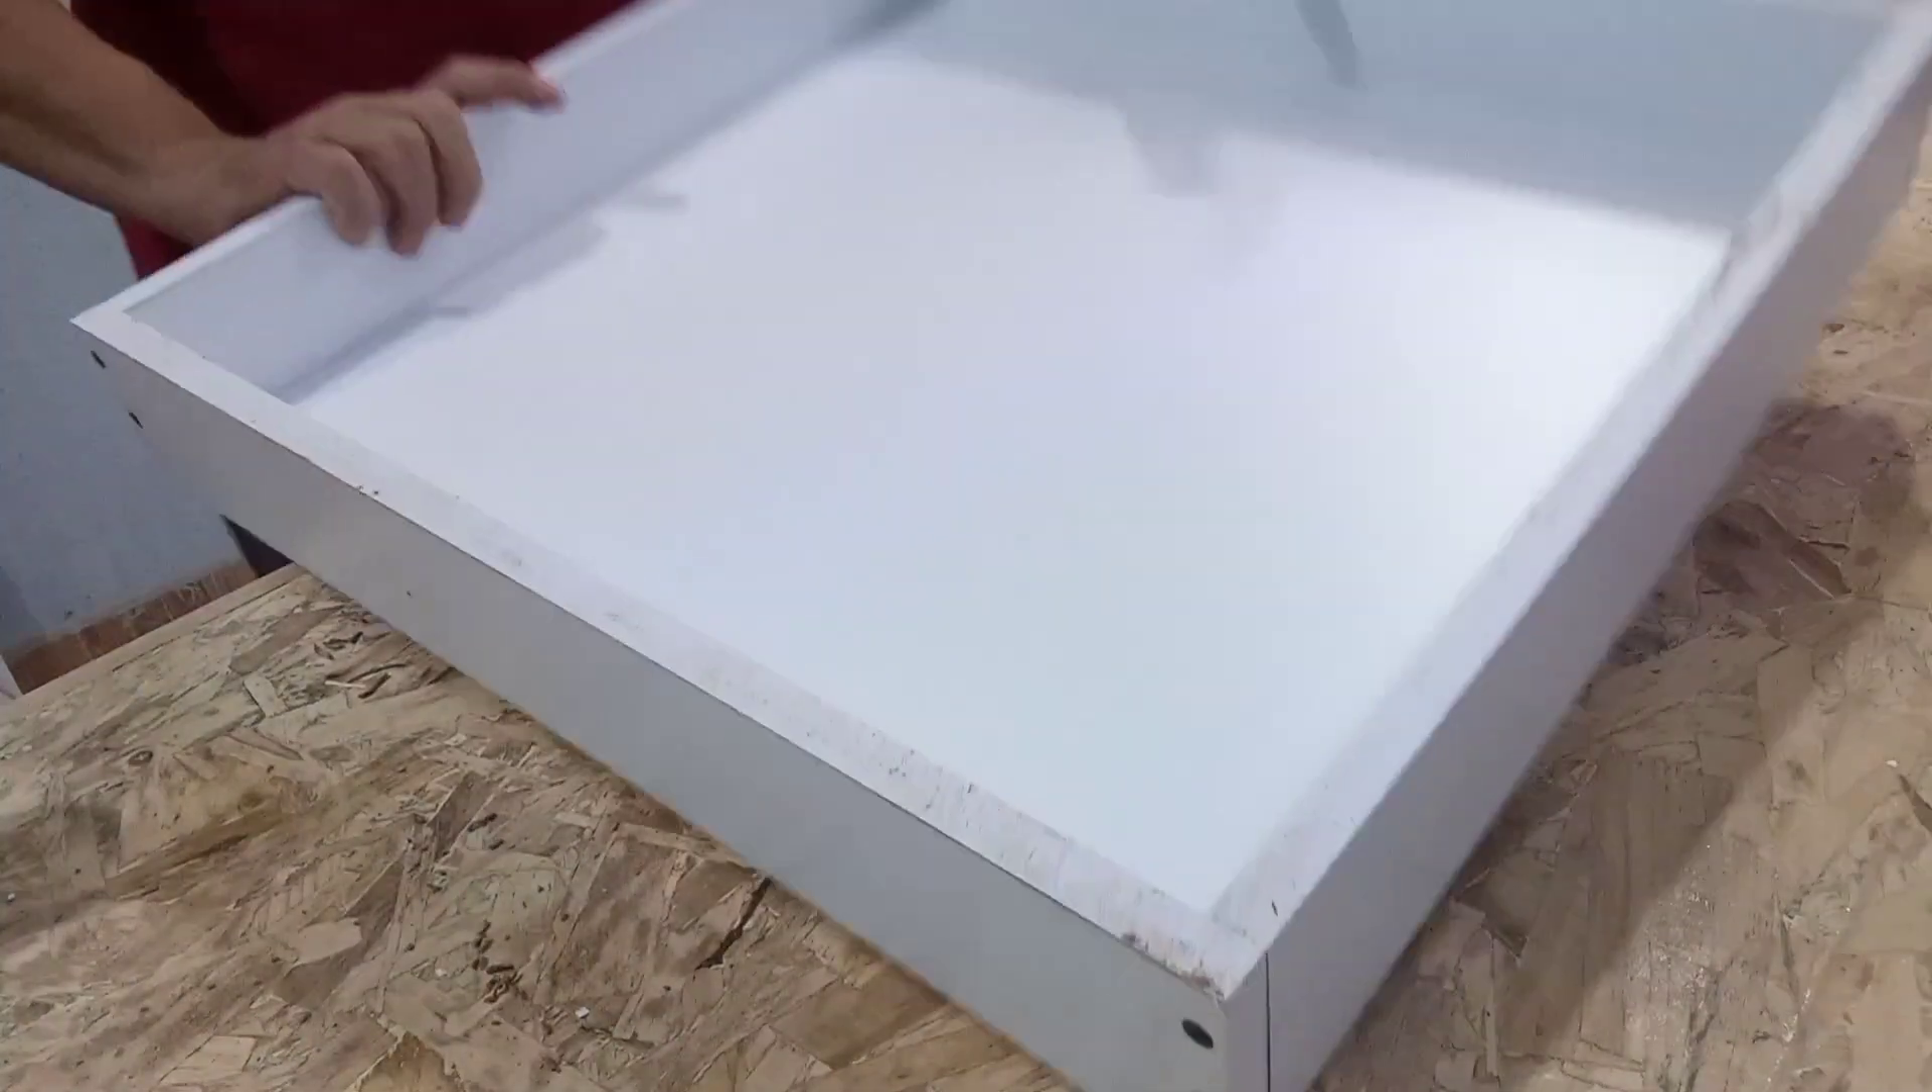Listo, ya tenemos nuestro cajón armado de una manera fácil, rápida y sin batallar.